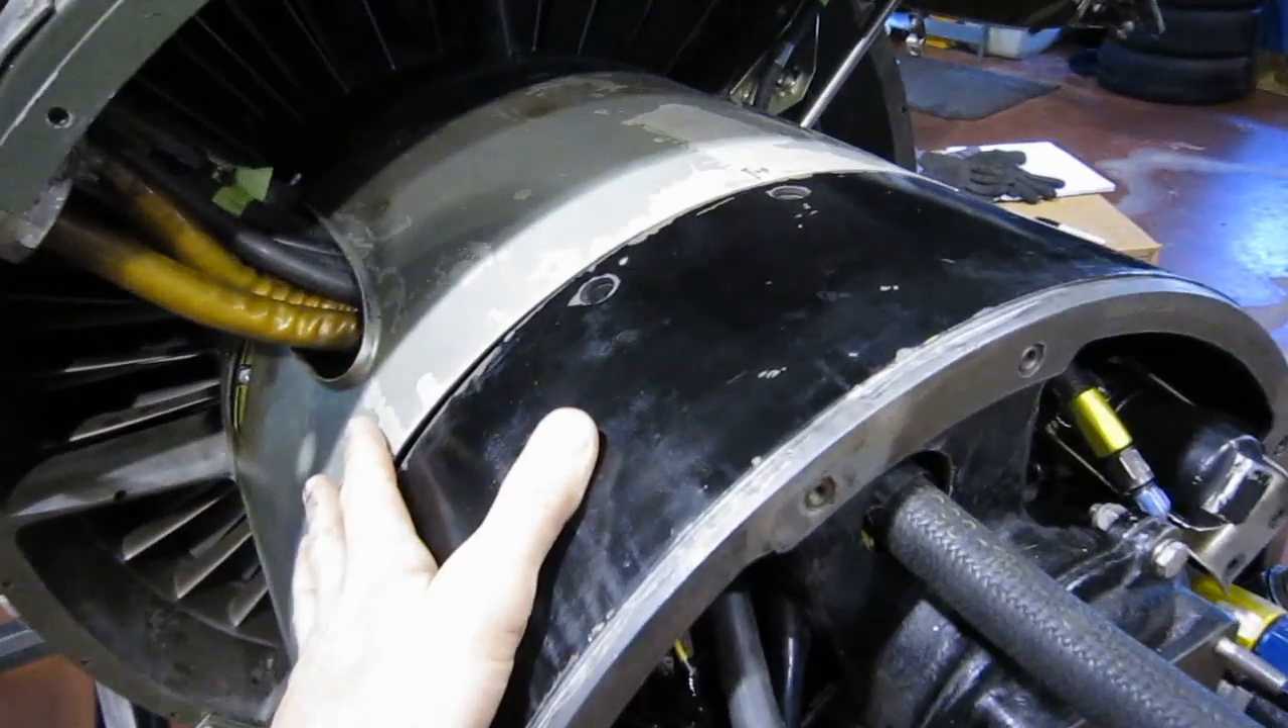And we've got the center fairings in place, not bolted in place.